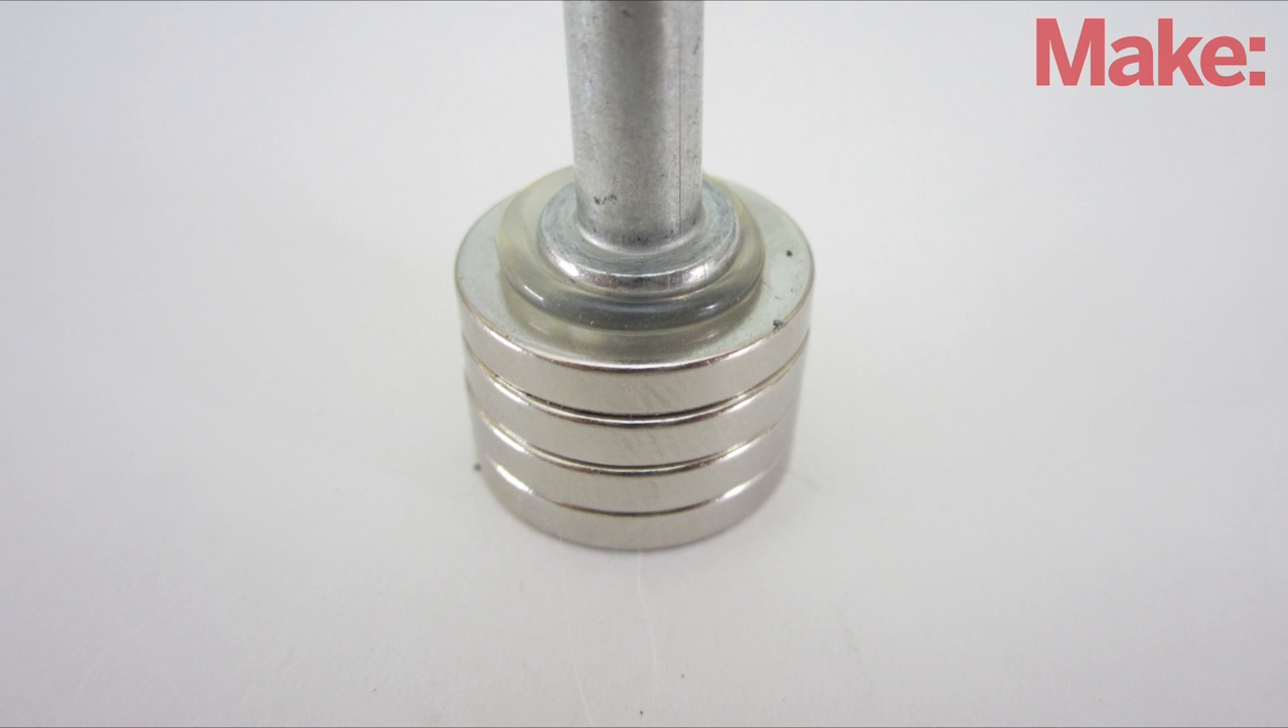To do this, I just stuck the magnets onto the mounting pin for the motor.